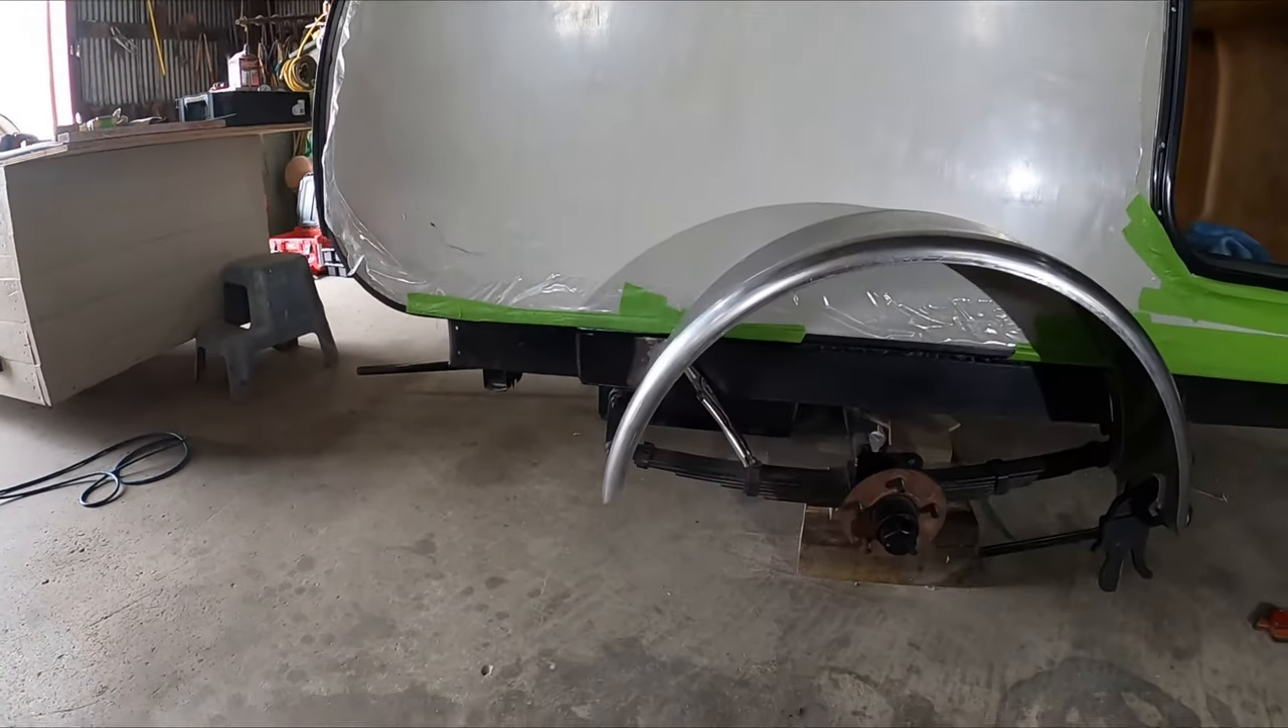All right, I've got the right side fender on, and I'm just about ready to start welding.